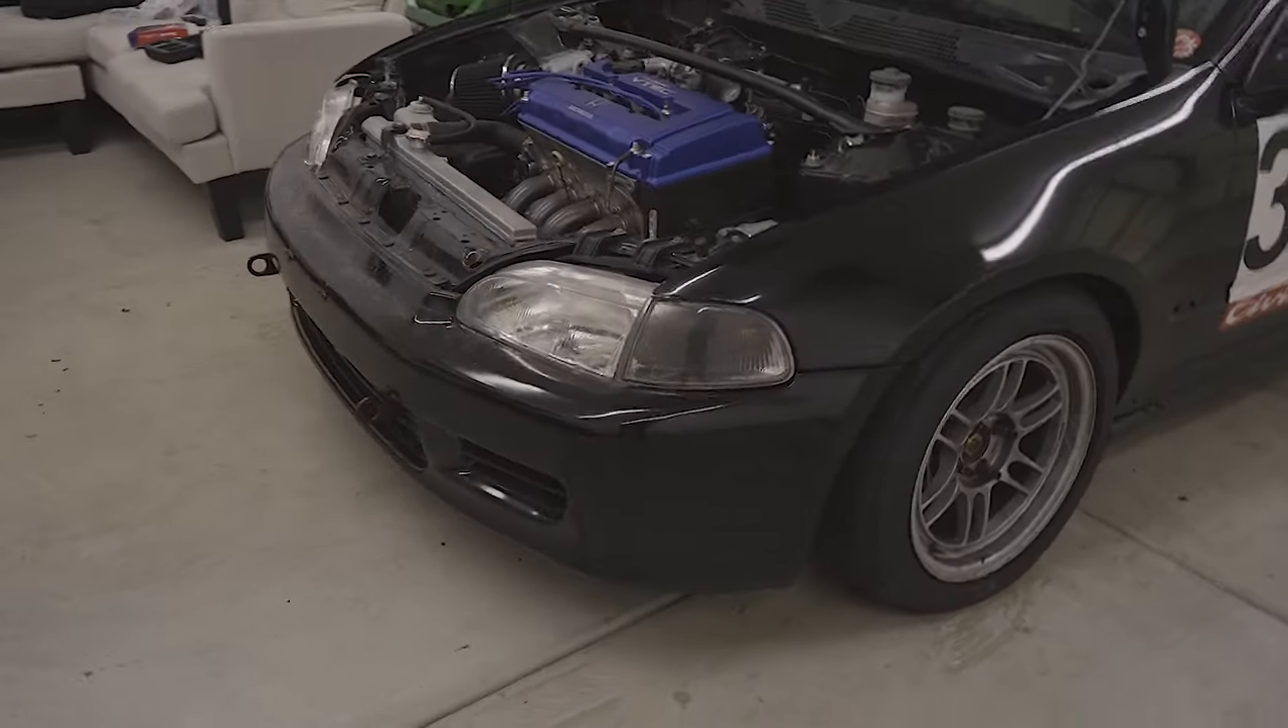I'll go ahead and get some like close-up shots of that too but I mean the bumper's on we're pretty much done here.